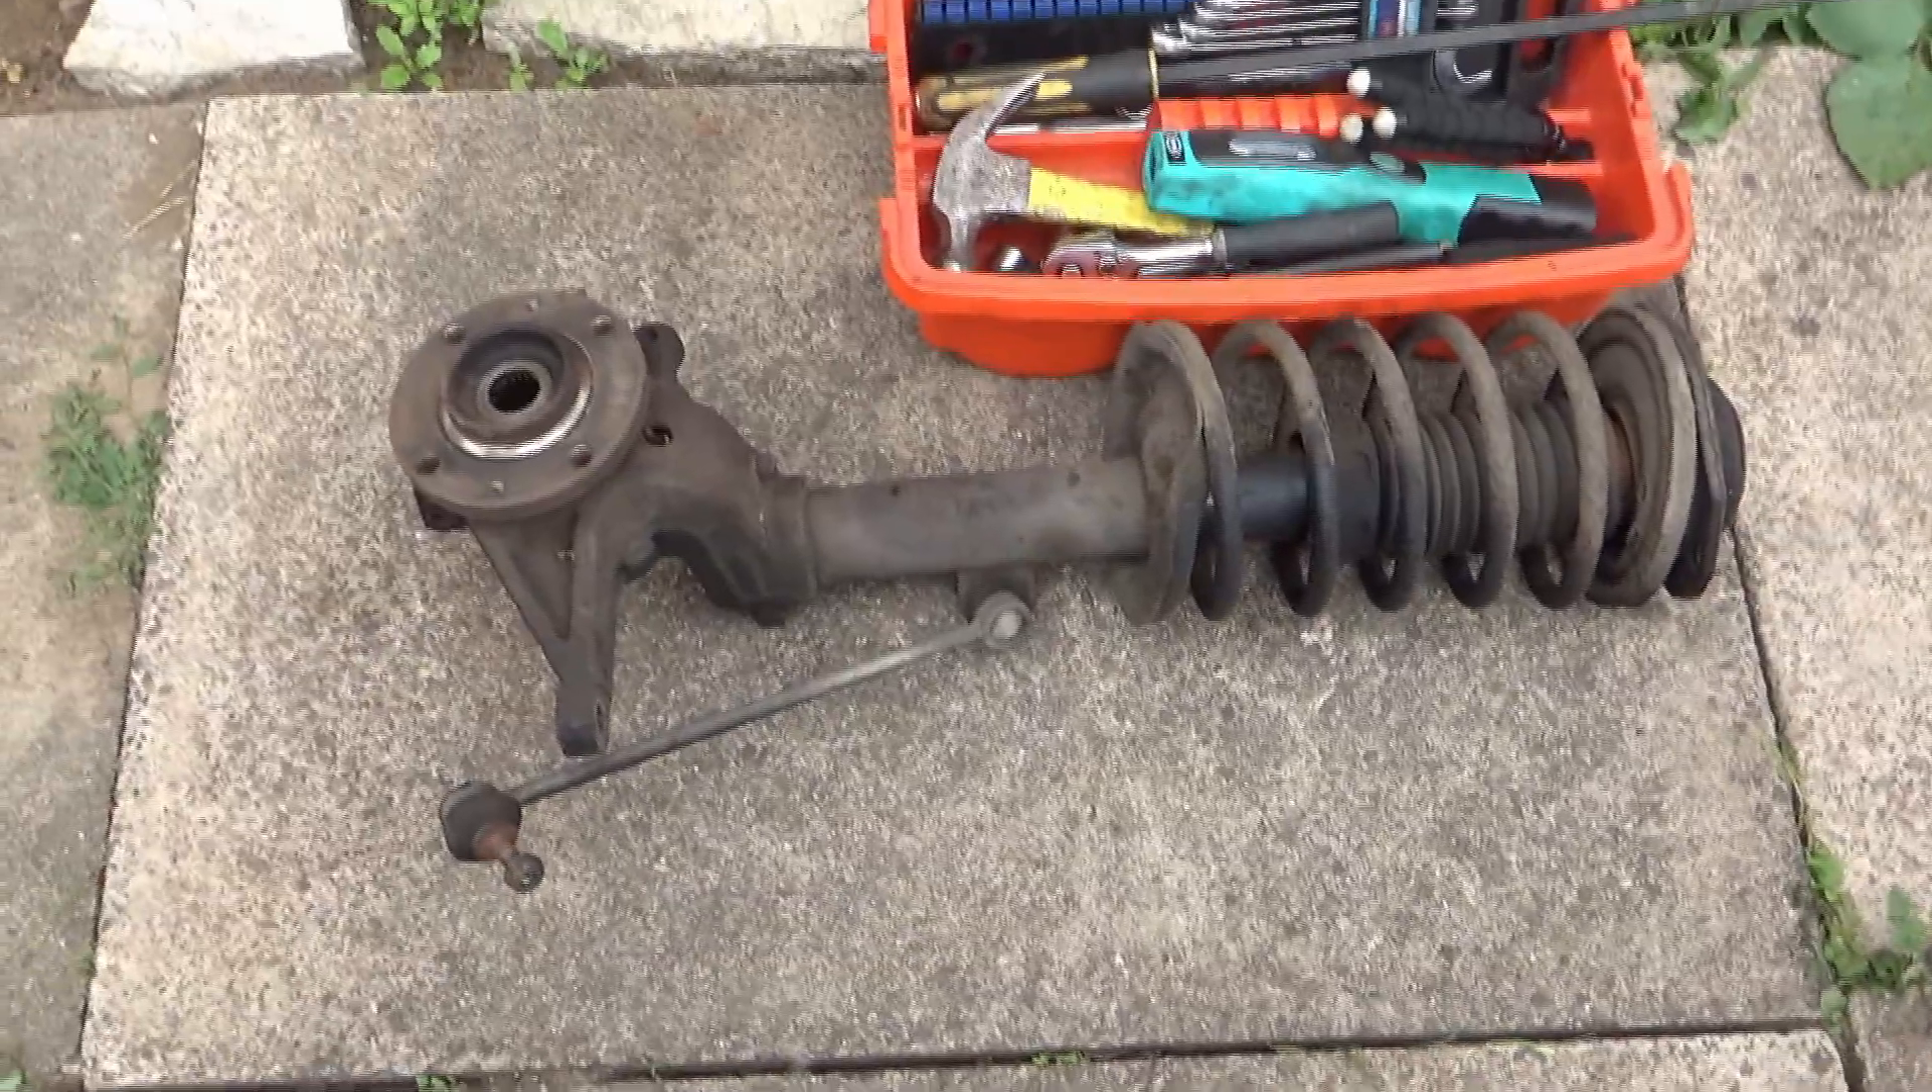All three bolts are out so guys we've got the passenger side suspension leg there complete.